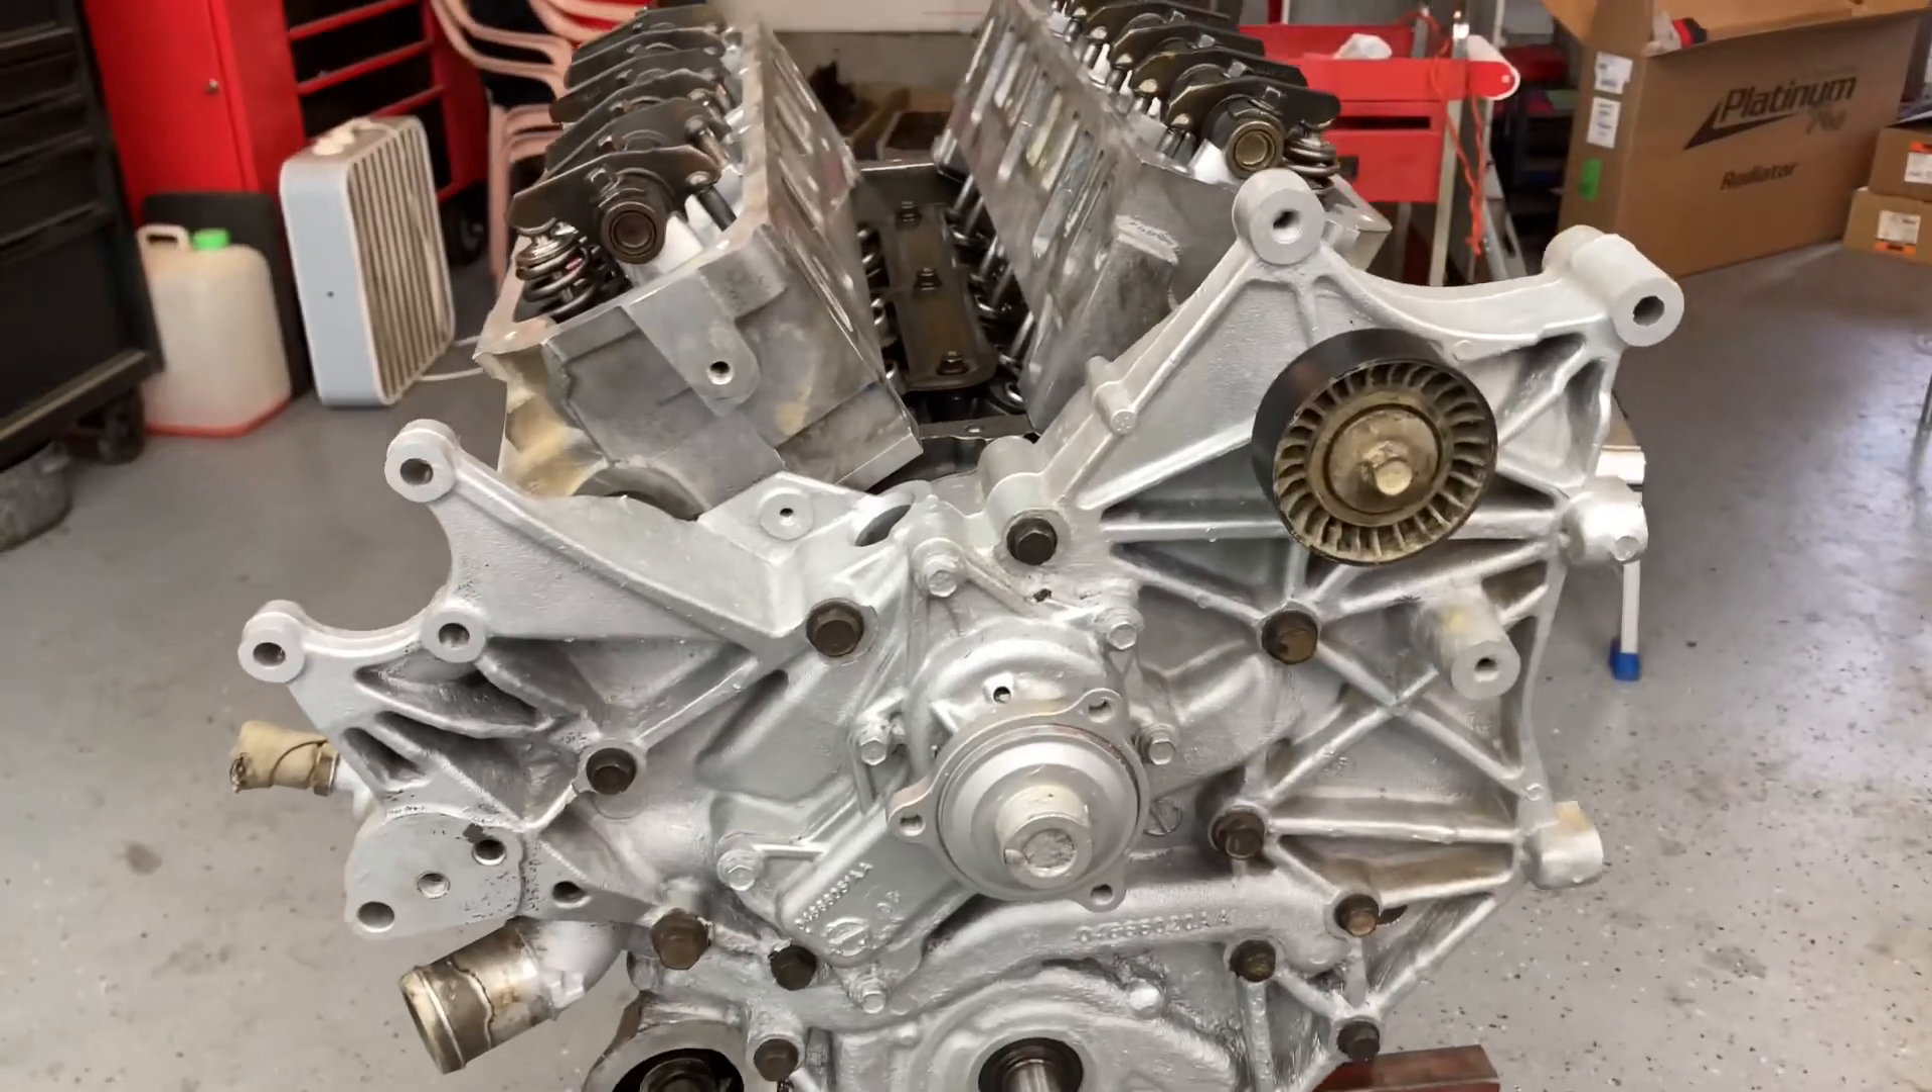Alright, just got the timing cover on, and, um, tightened all the bolts.